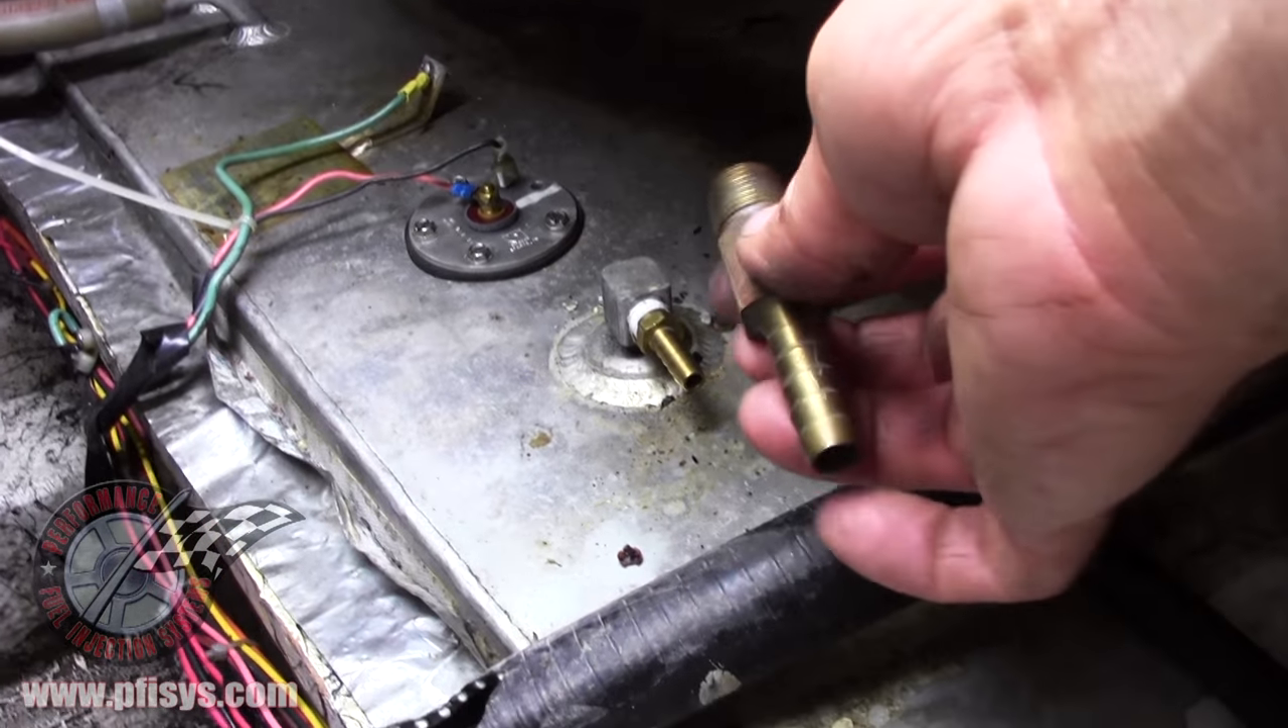On the fuel tank, we've taken the gas line off and put a barb fitting in.